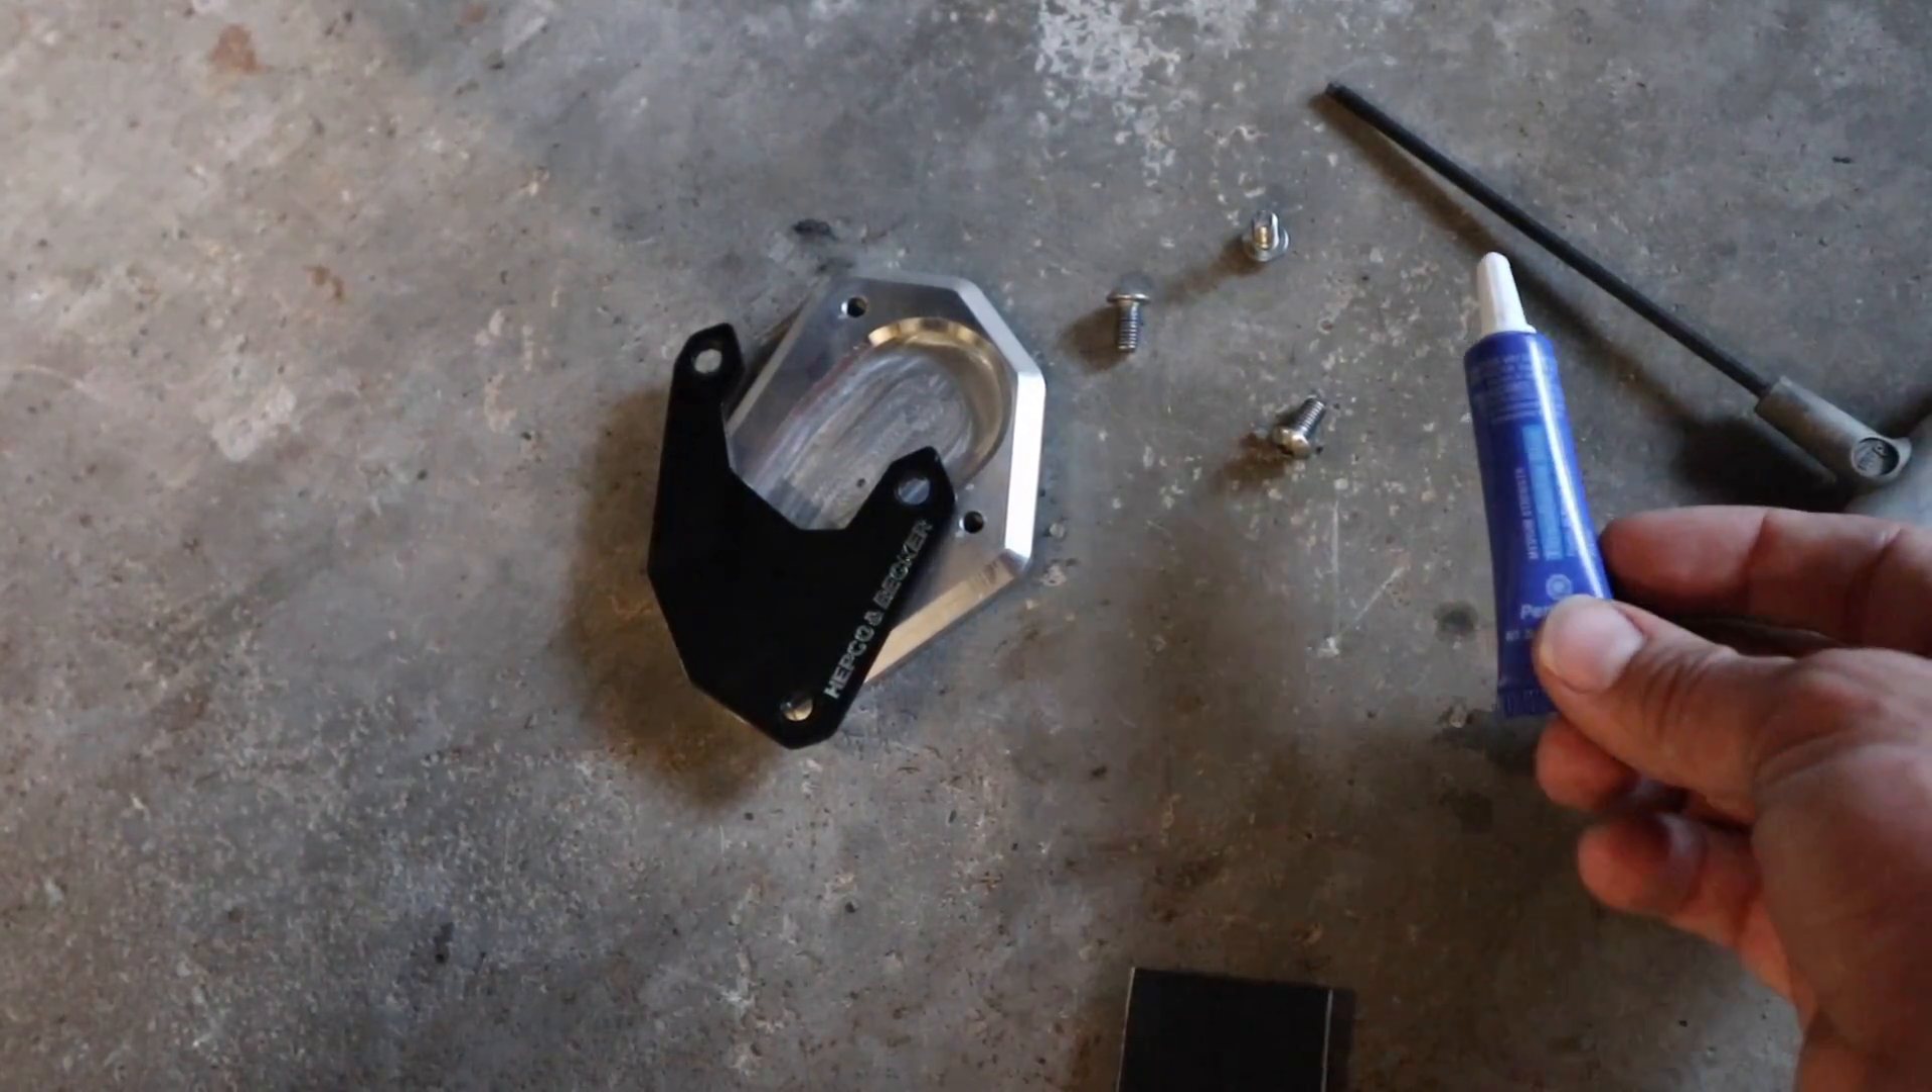All right, so I've already removed the three screws here separating the base plate and the top plate.